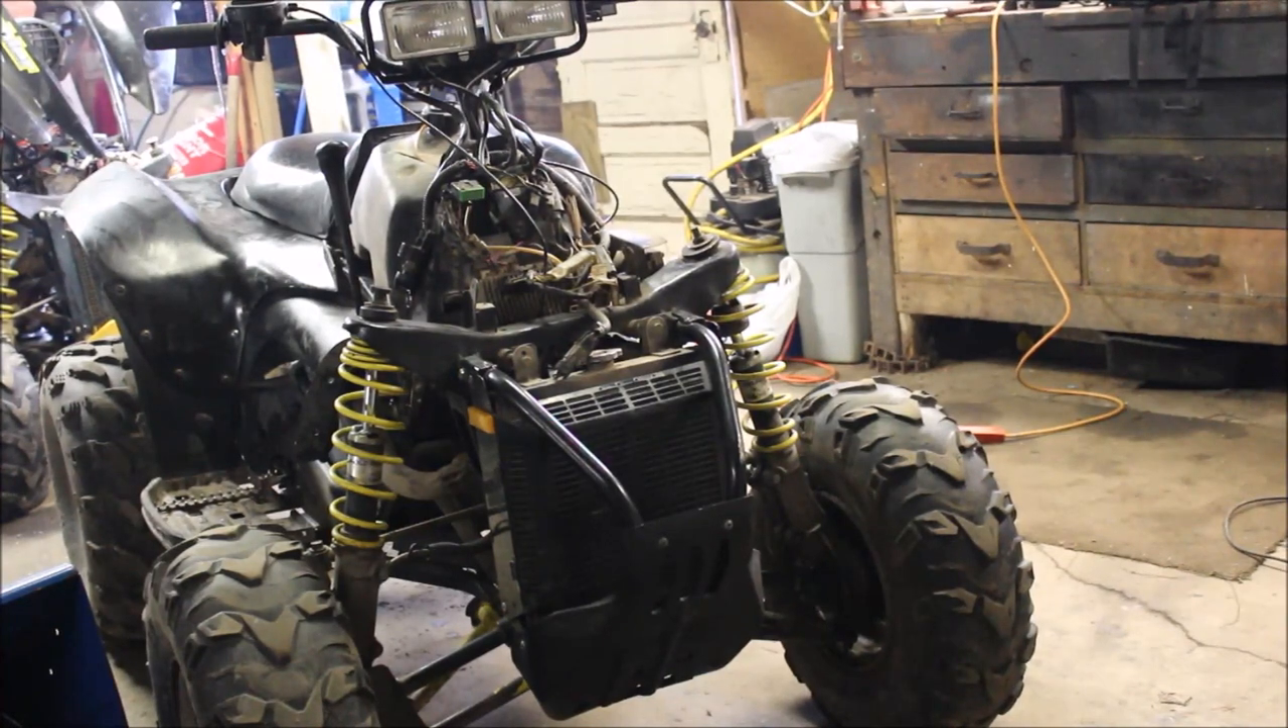All right I got the plastics off.